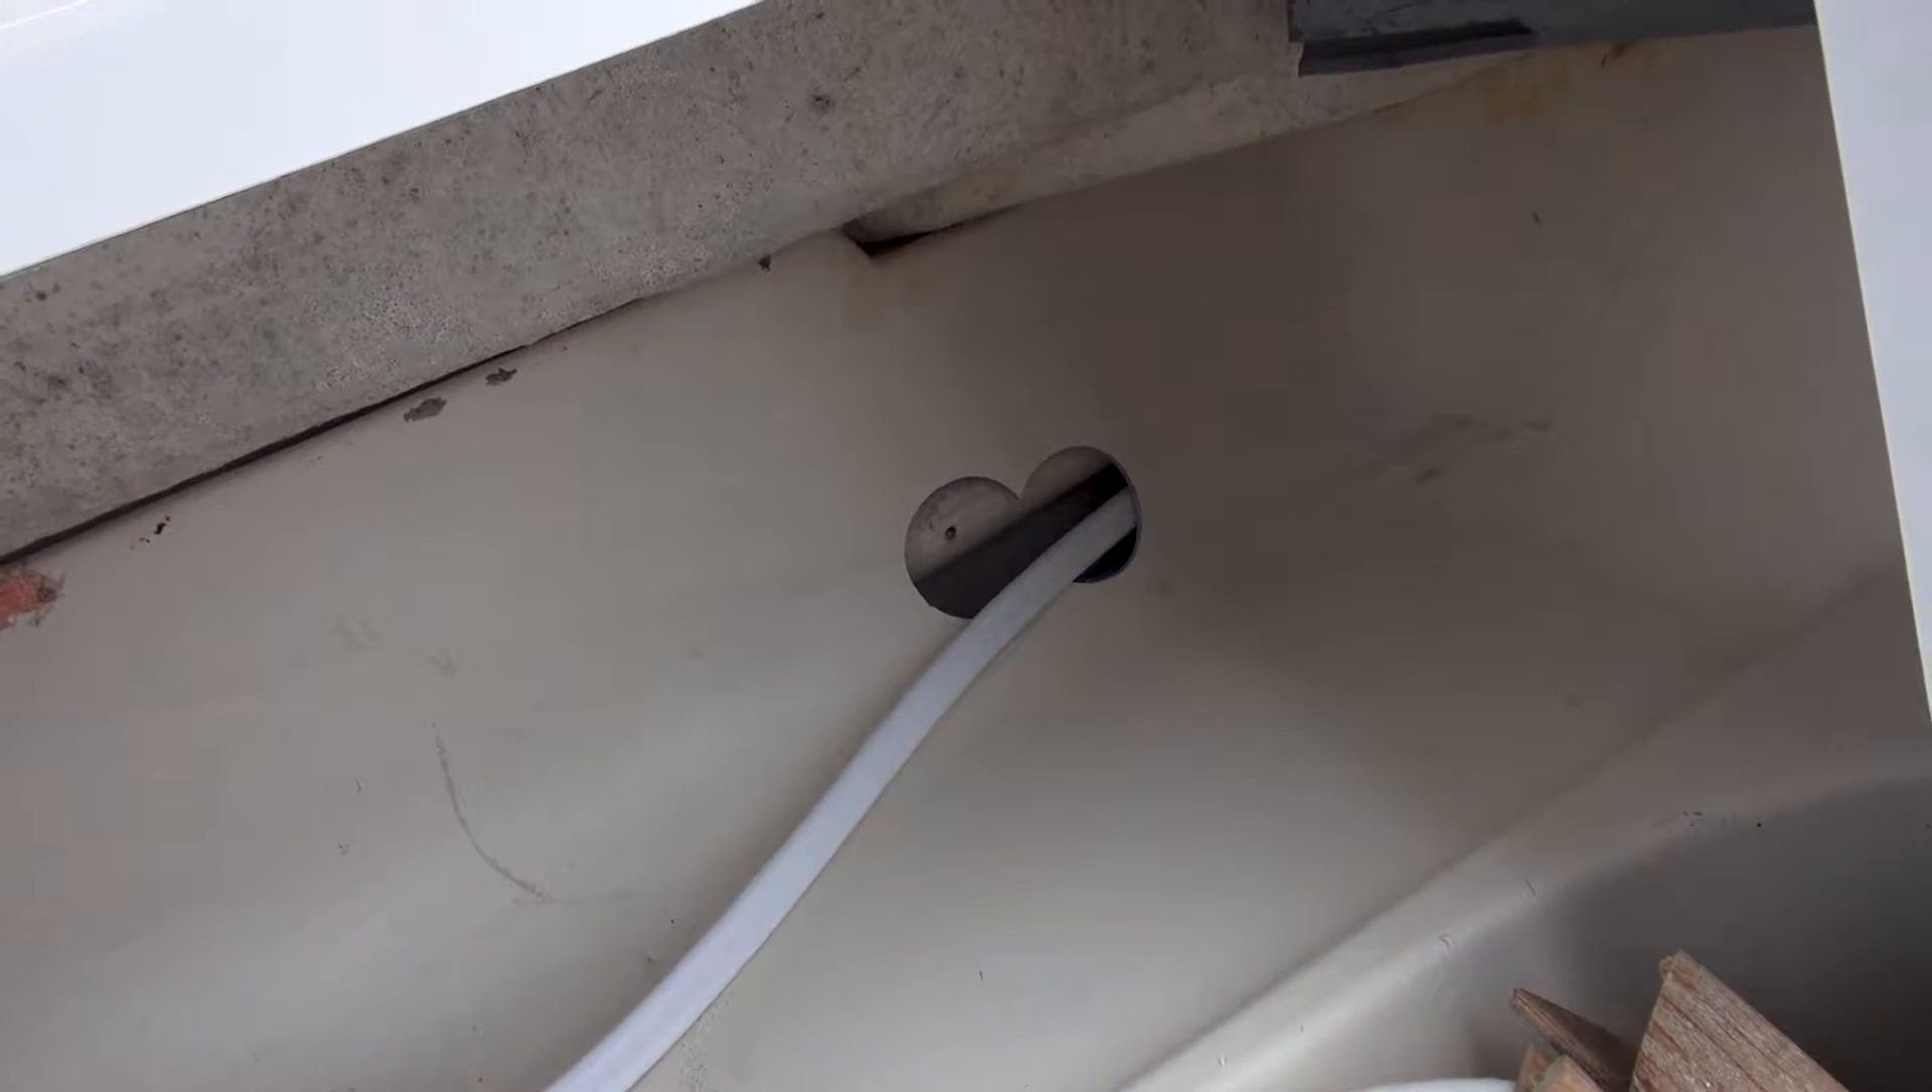So, here I got the cable through.